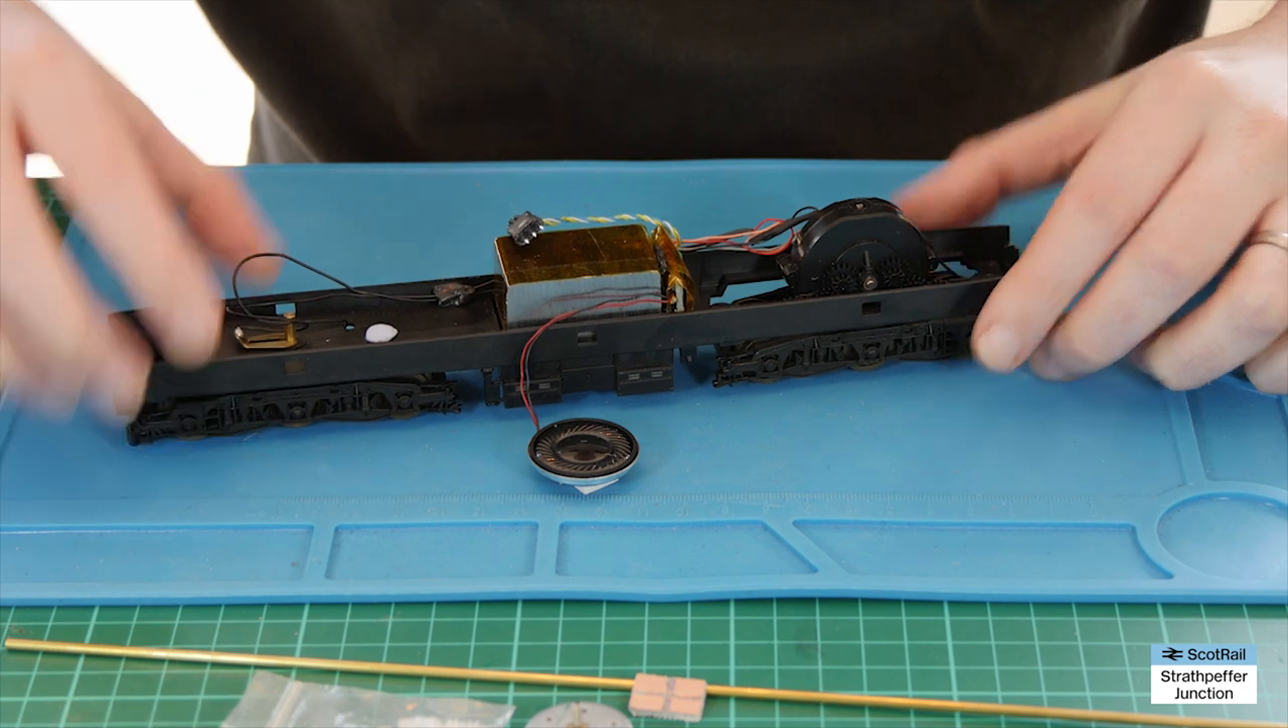Okay so that's the body off now.